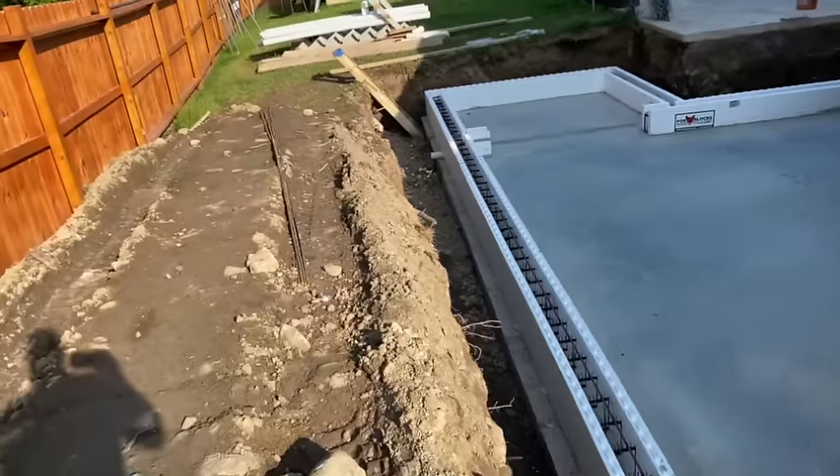We got our floor poured we got our first course of block in.